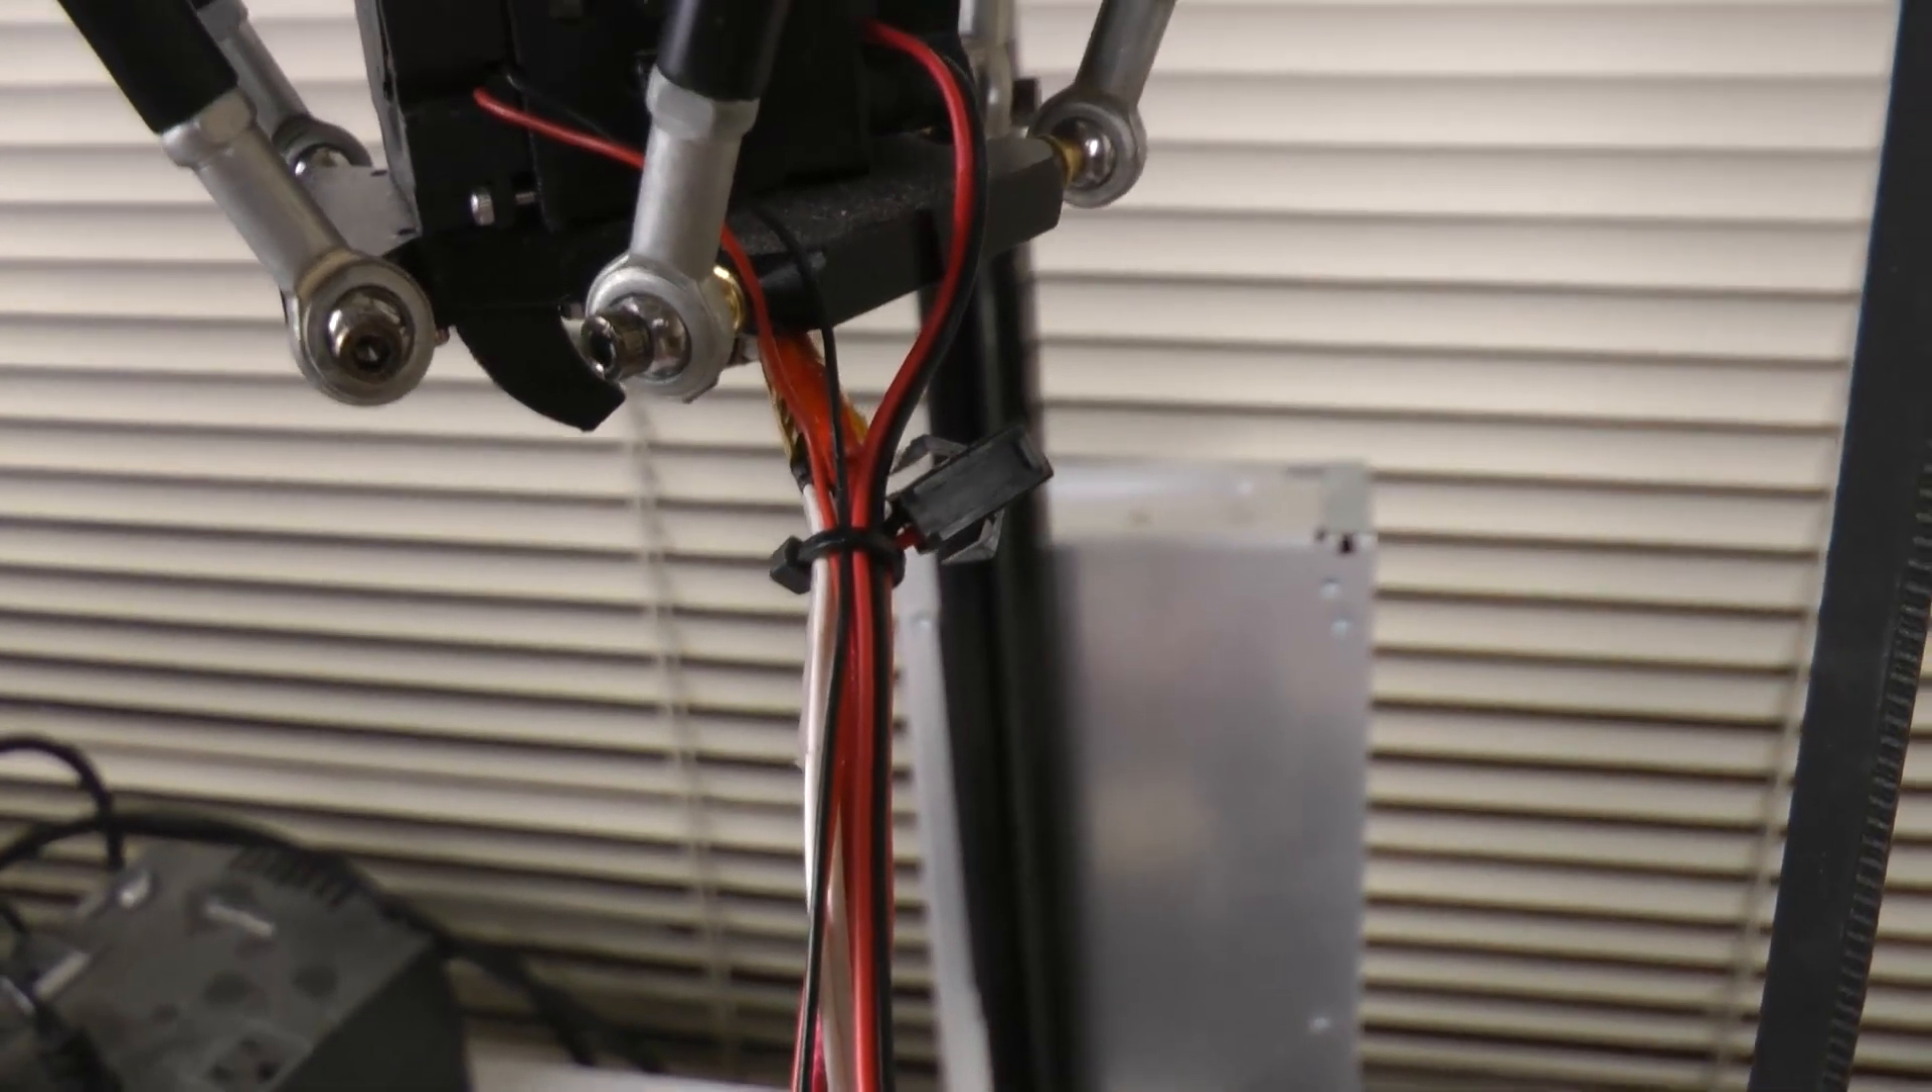After that there's a zip tie up here that's got to be cut holding the cable bundle together.